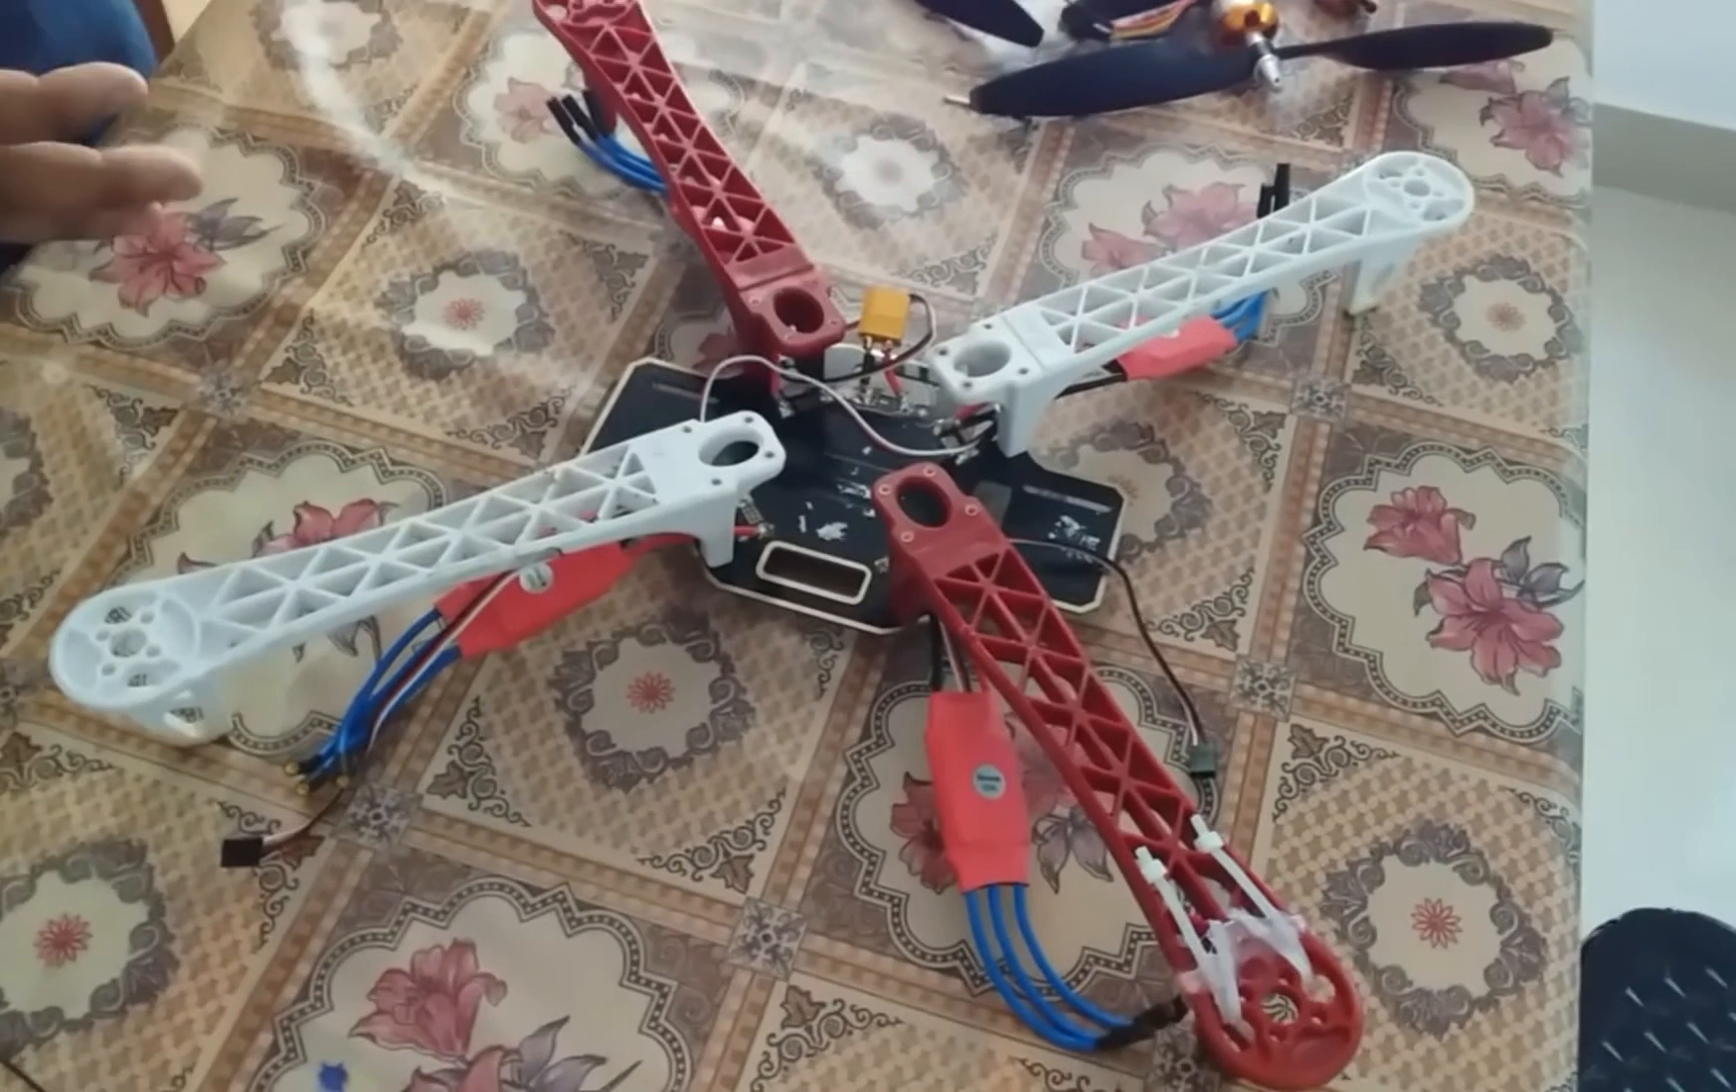Now we completed fitting the four arms of the quadcopter.